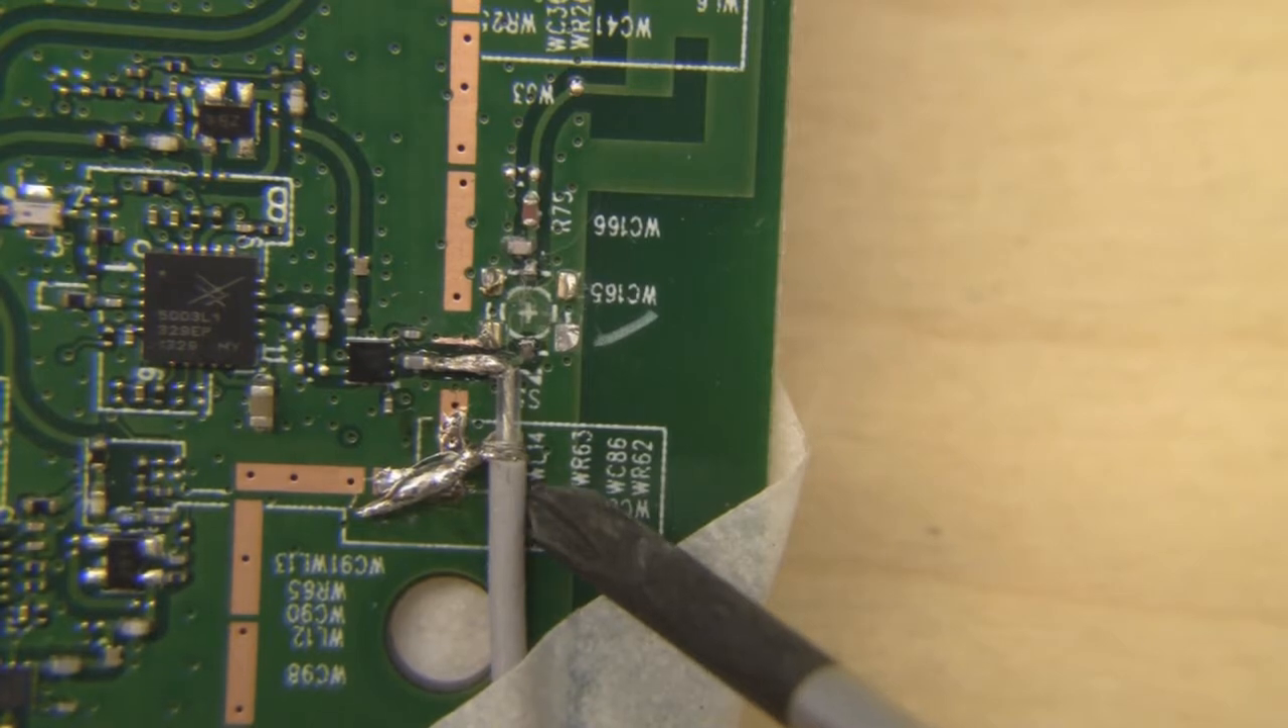I've got that first coax in place and I'm really happy with how that's been laid down and I've put a little bit of an extra solder onto this shield wire here.